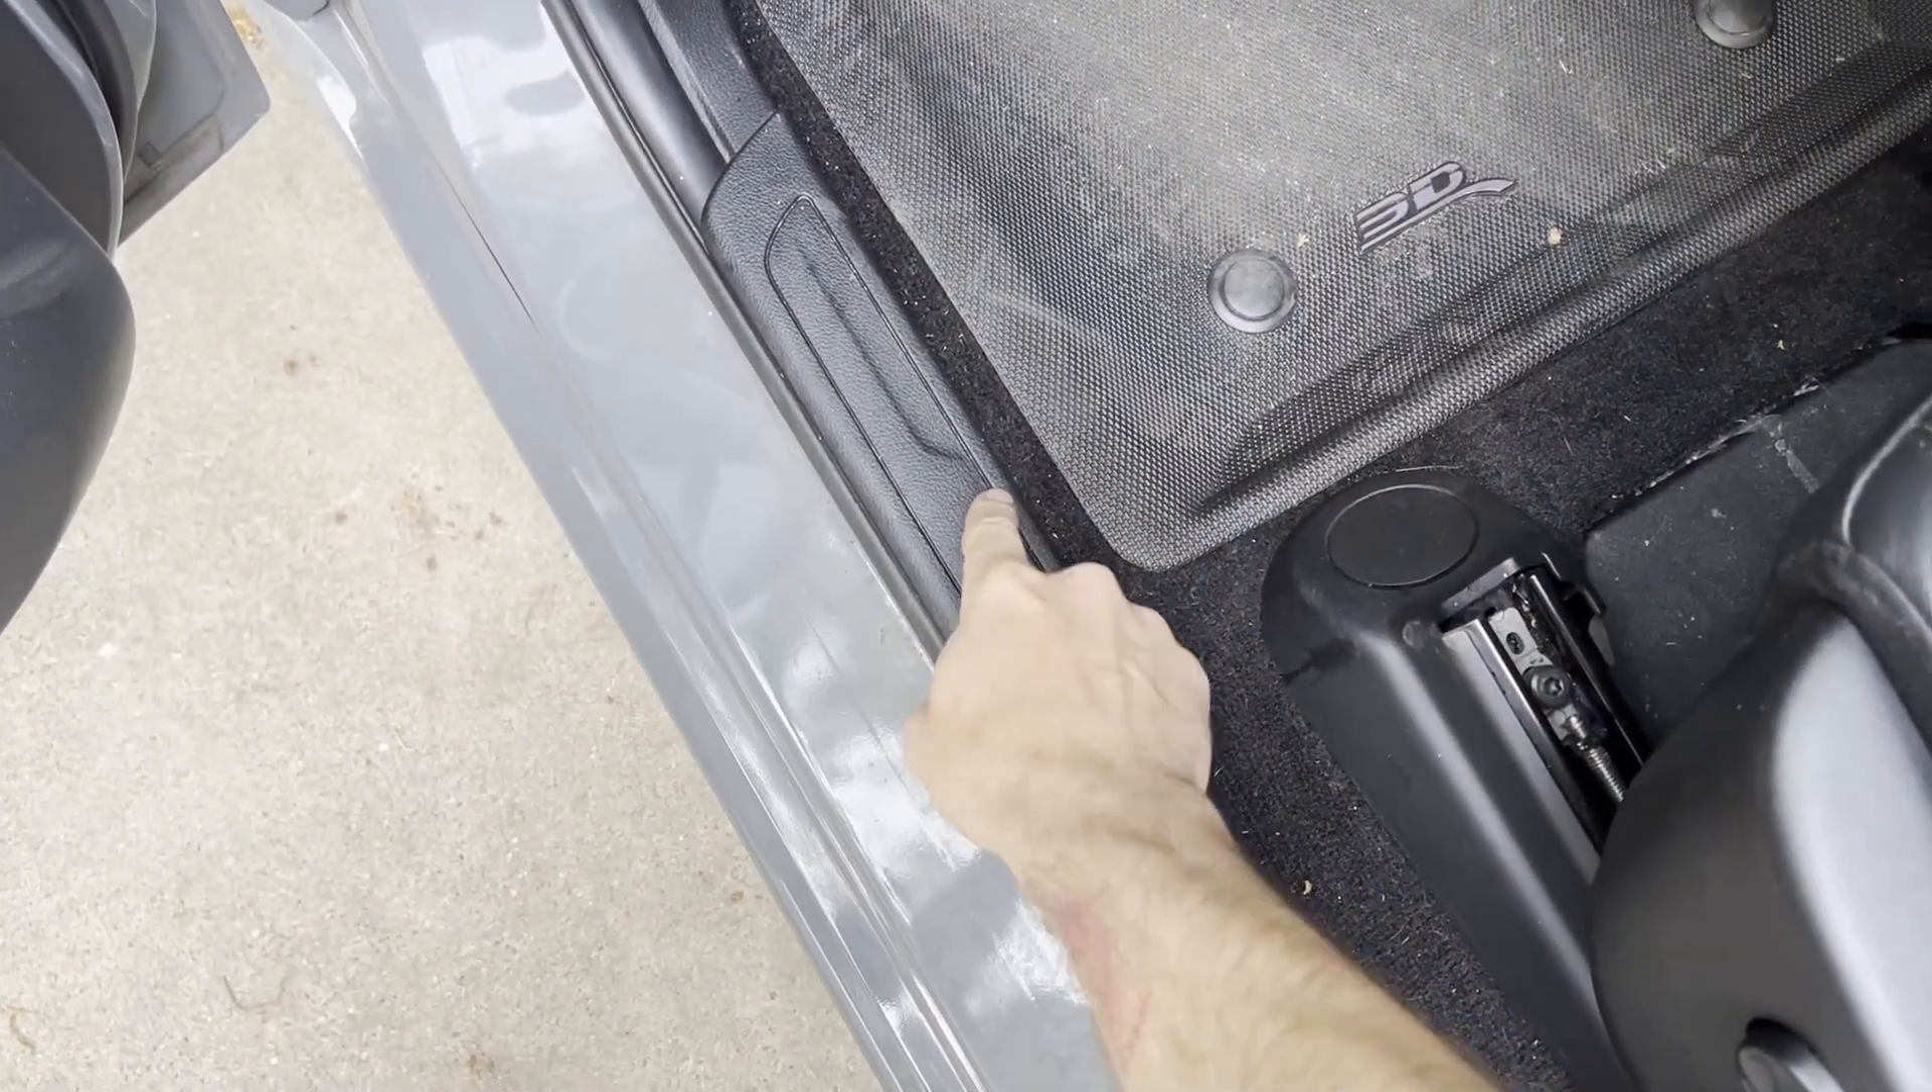You see how there's like an inch gap right here between the floor mat and the door sill or the door molding floor plate.